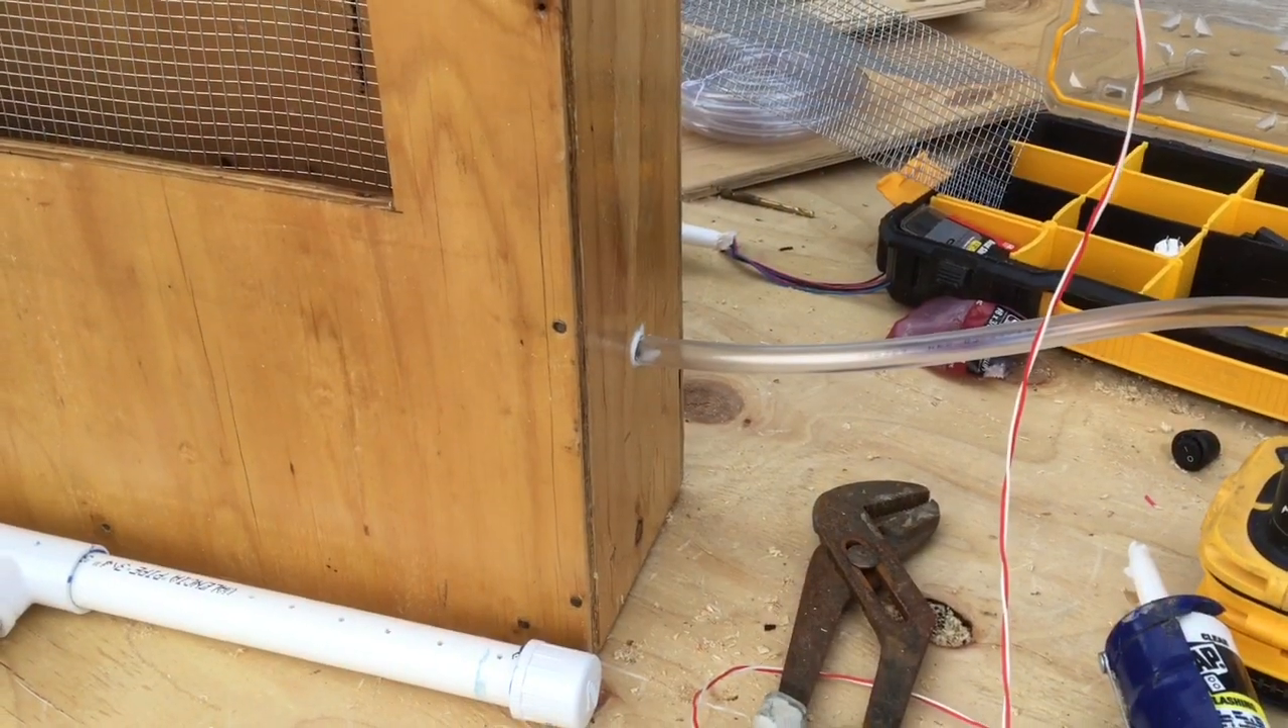So the next piece I've installed a half inch line that will be the drain returning water from my cooler back to the main water reservoir outside.